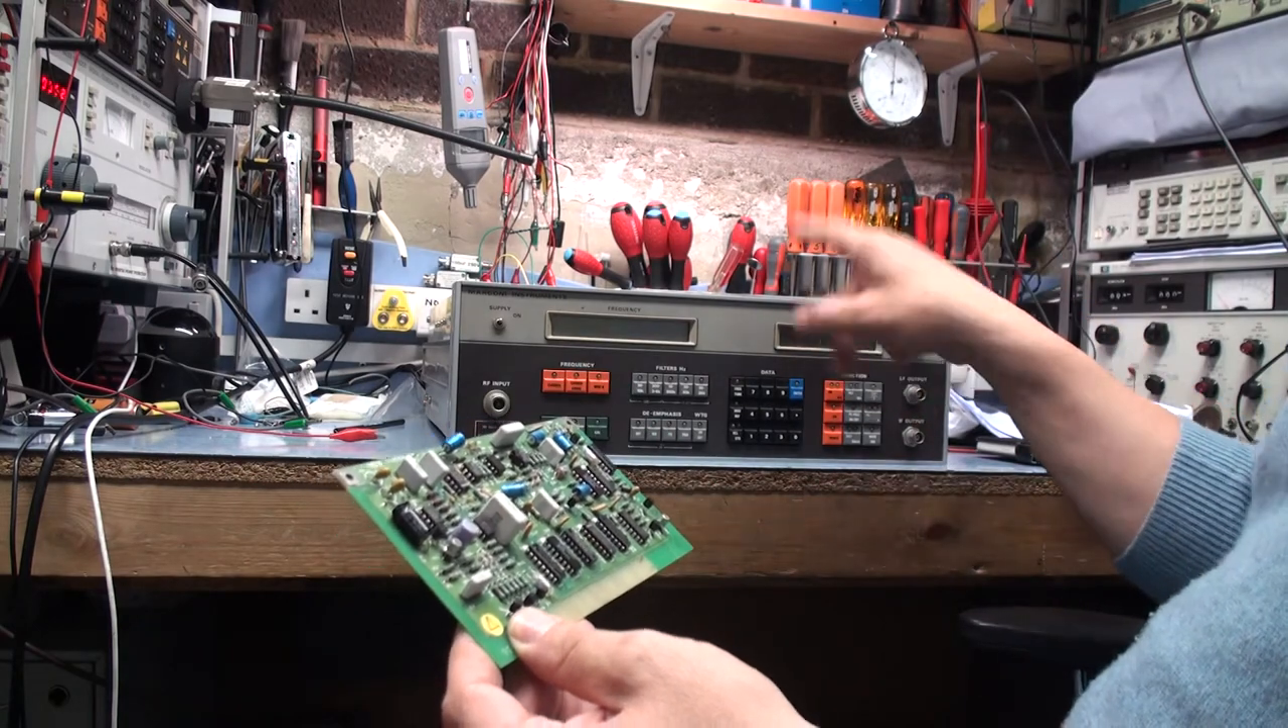That's the voltmeter board so i've removed that.